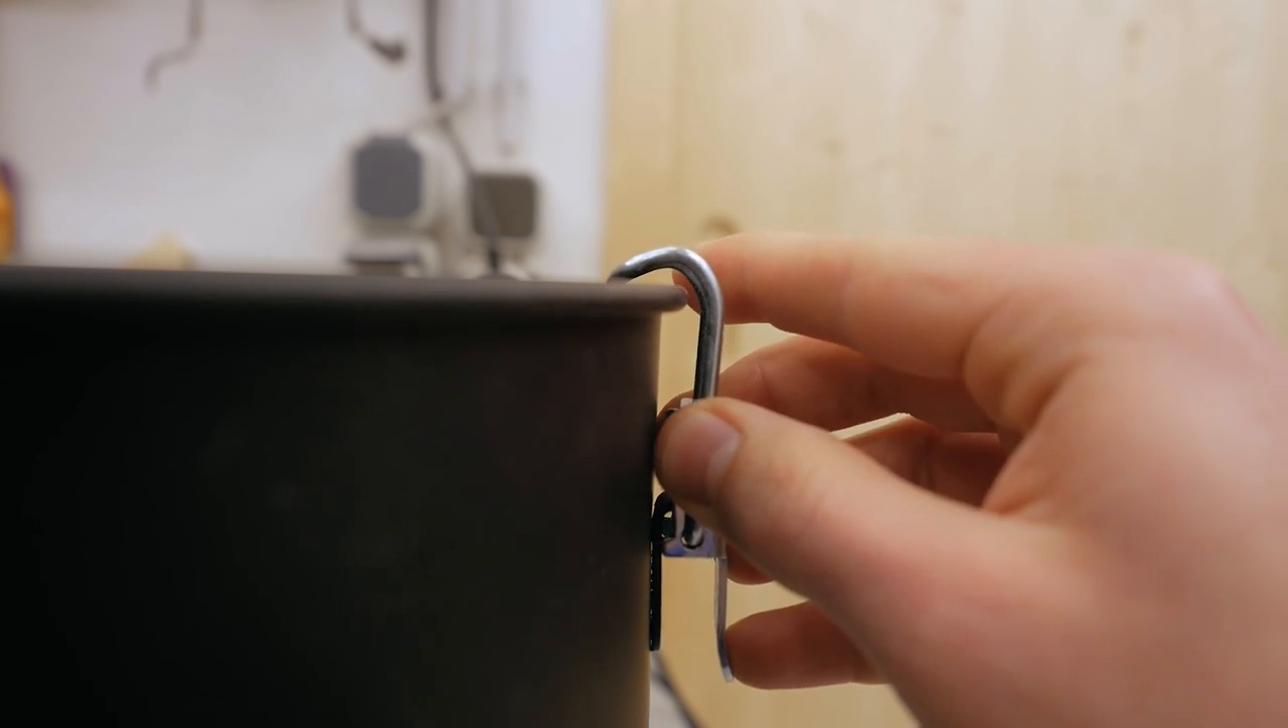It still doesn't really work because of the shape of these latches they kind of hook into the bucket and that's a little problem but it's not too bad.